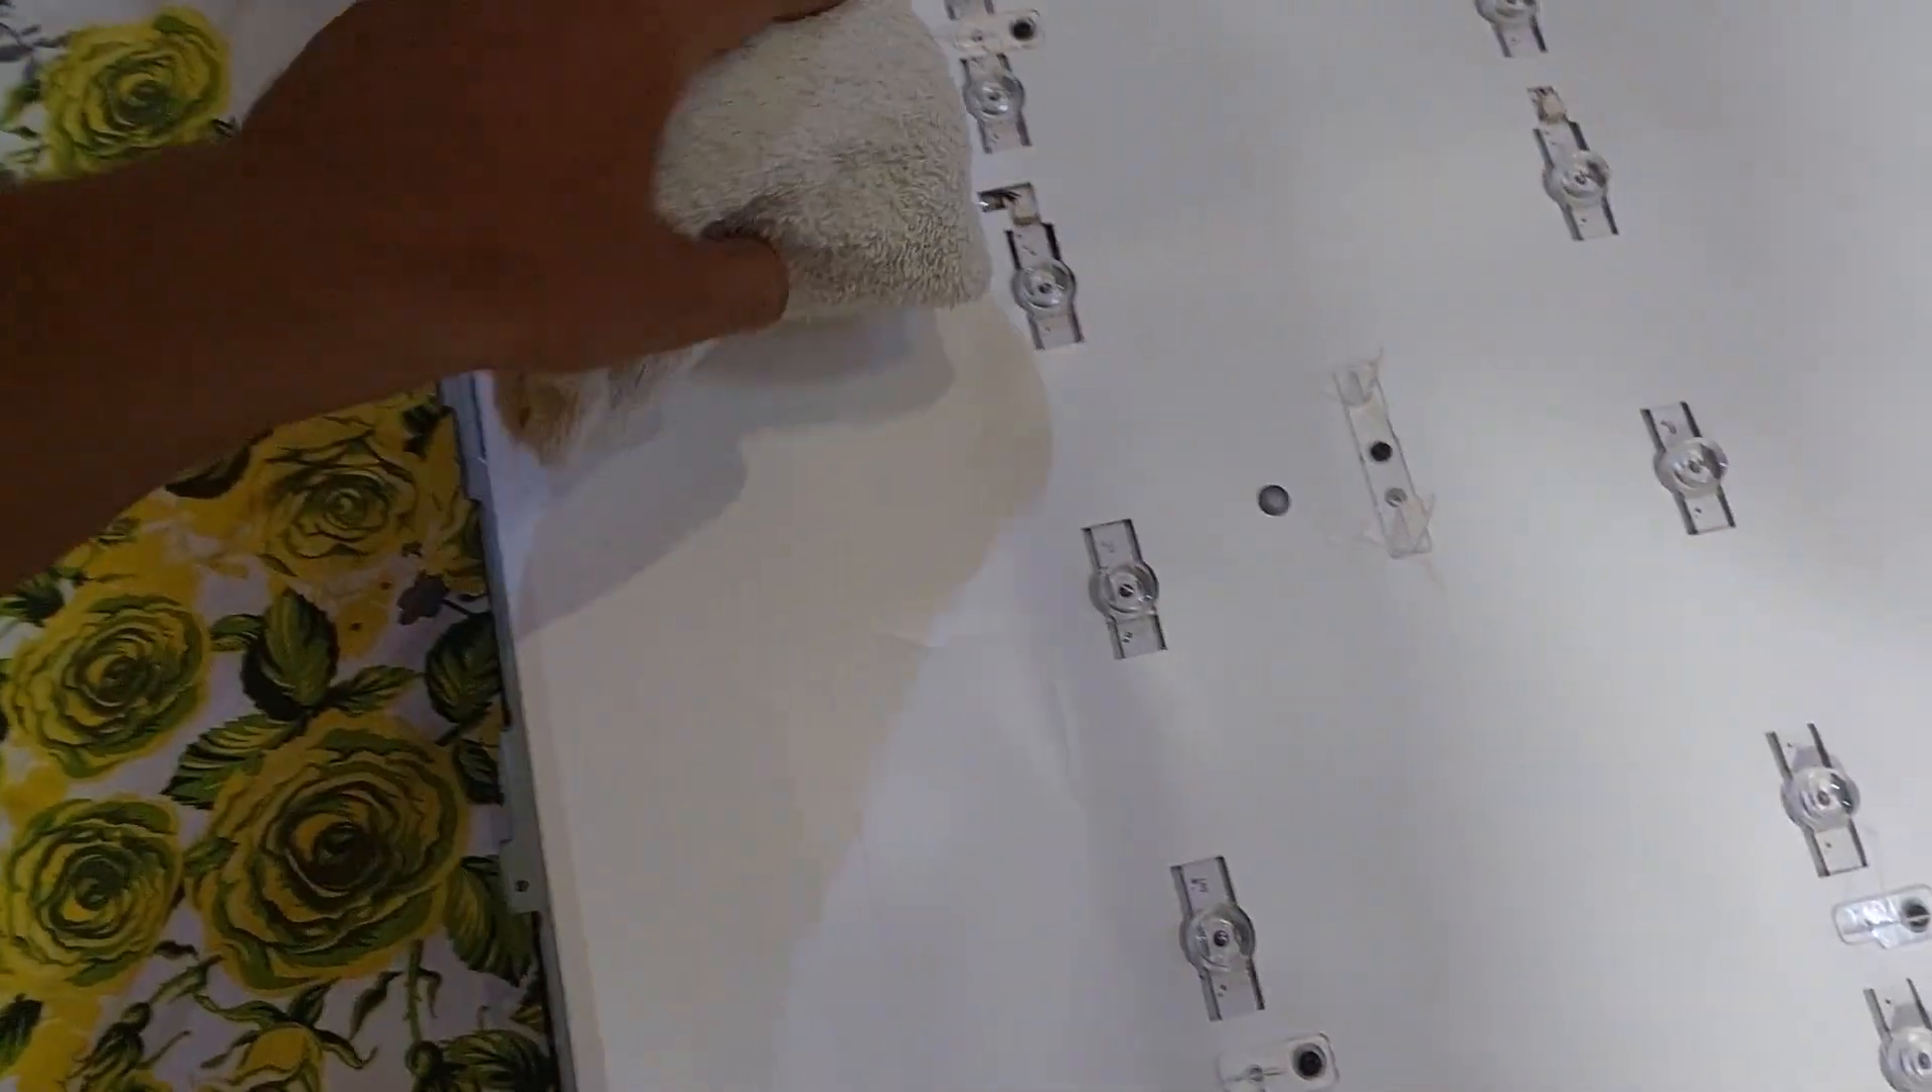यह पेपर शीट यह पेपर शीट लग गई है।